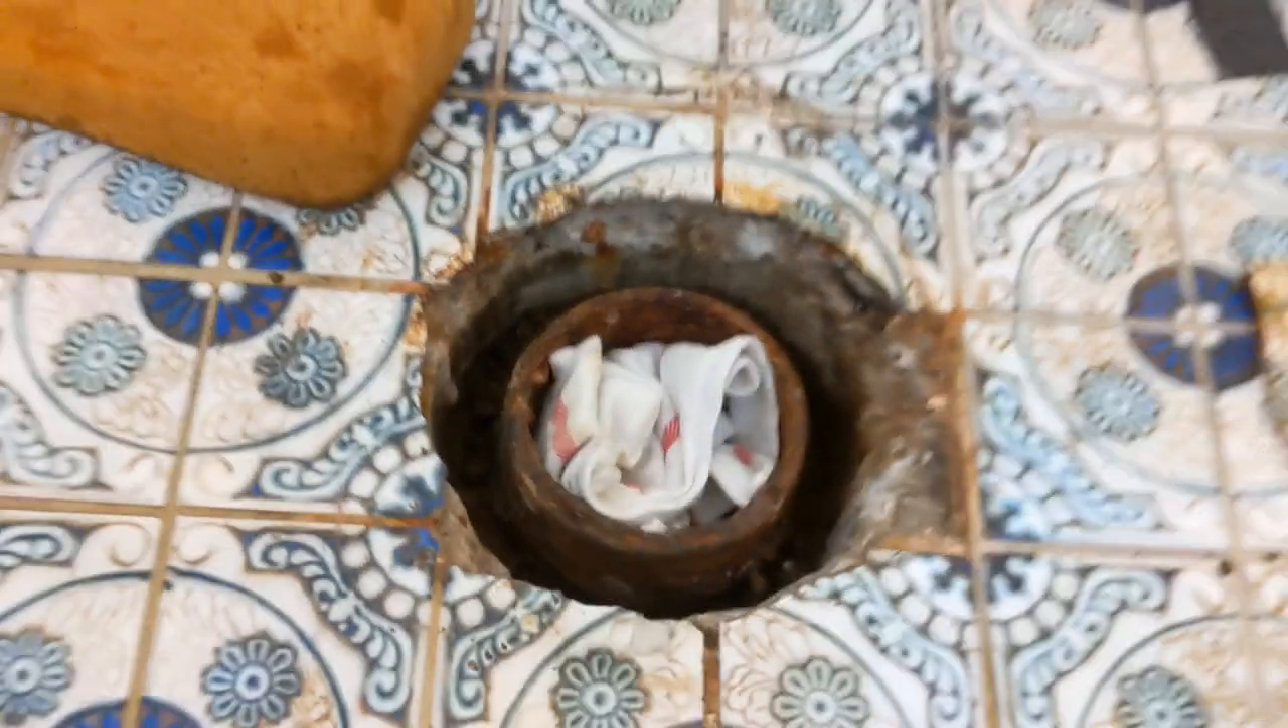But, as you might be able to see, there's a decent sized gap between the drainpipe there and the concrete slab.